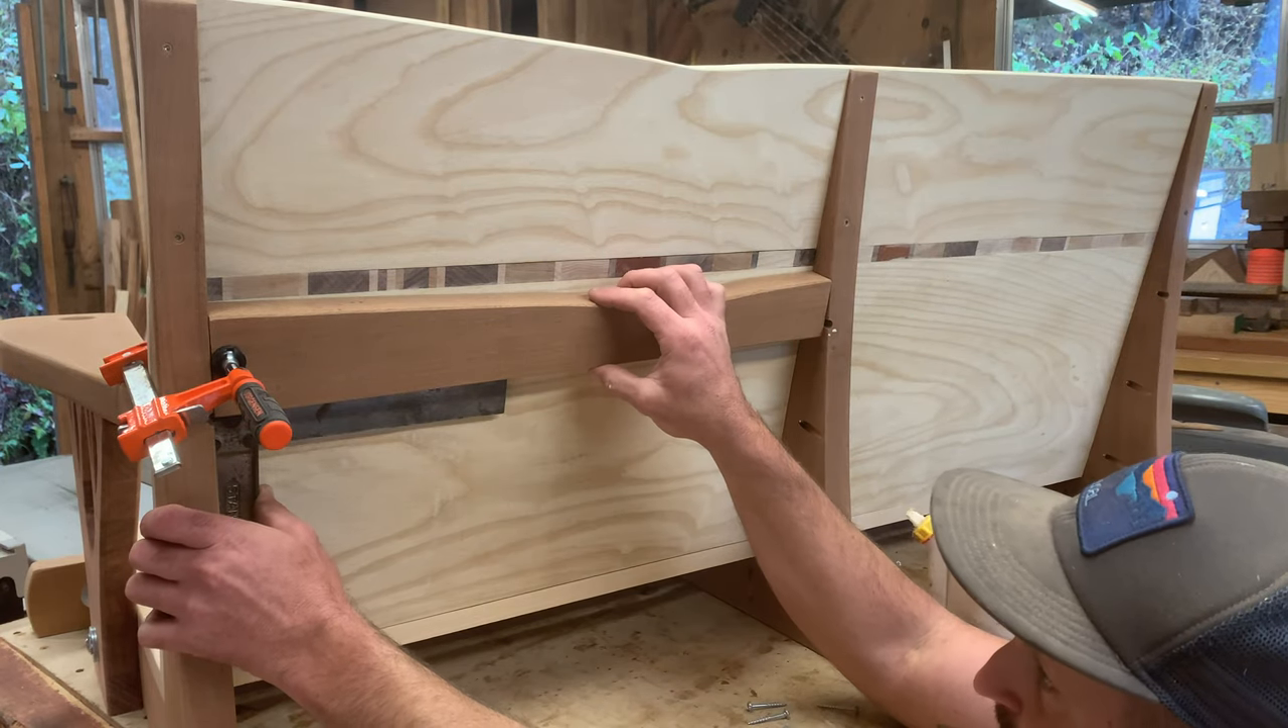I ended up adding this cross brace along the back. I cut it to mimic the design from the top piece.